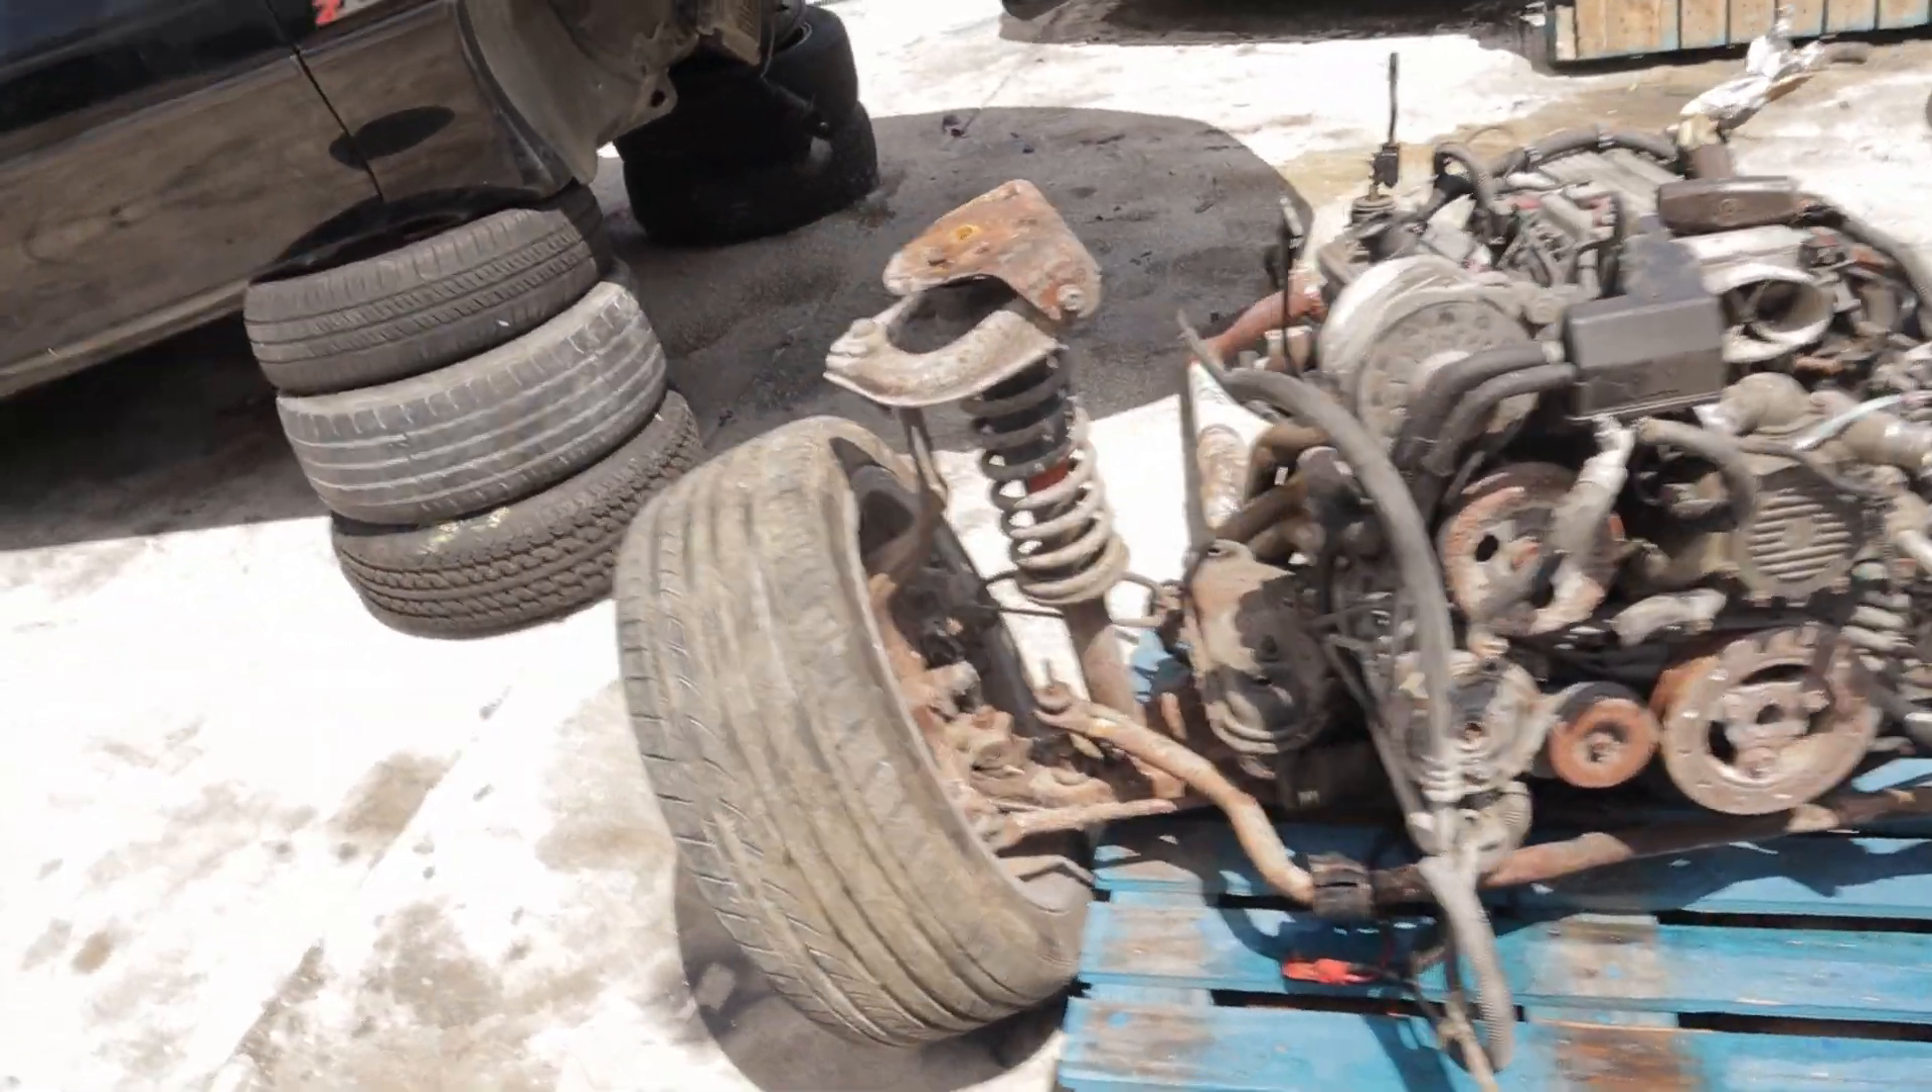This is the full front end dropped out of the car.